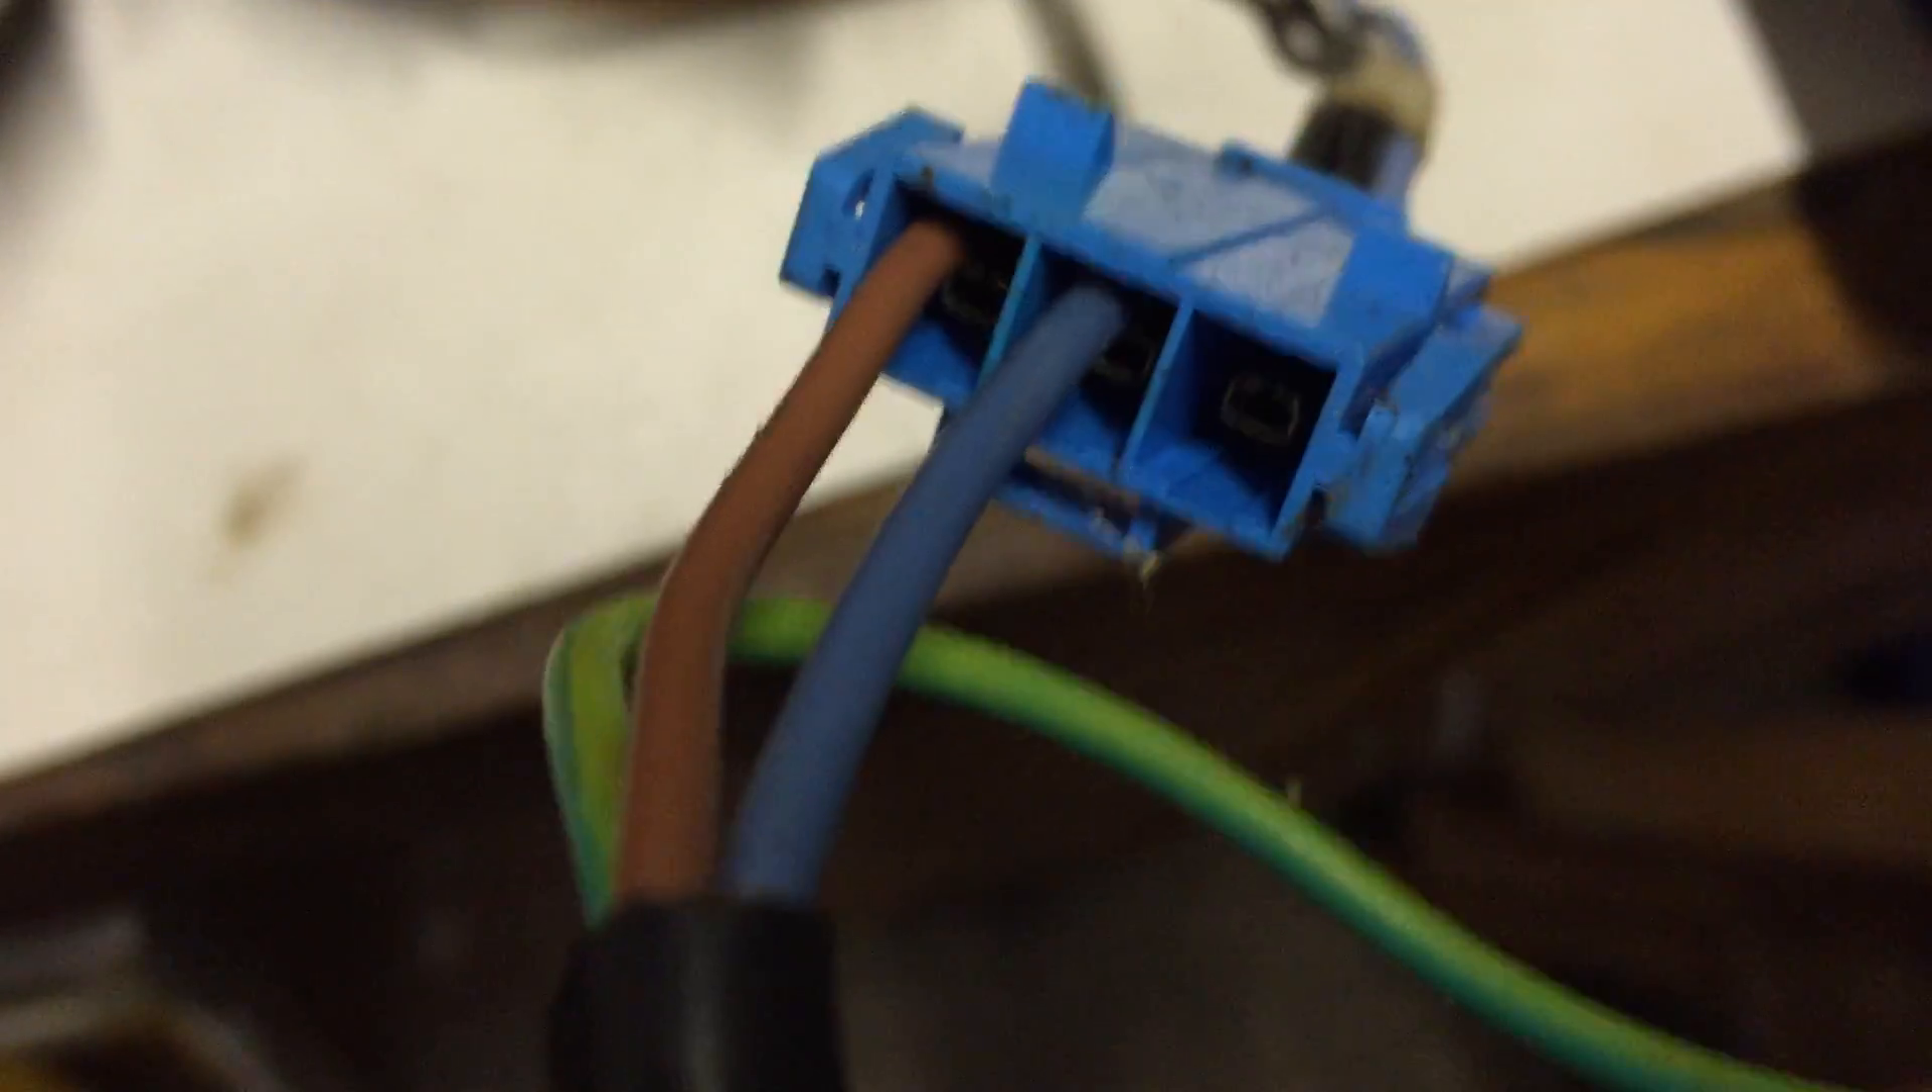Pretty simple, I've put the neutral into the centre and the brown into the other side.